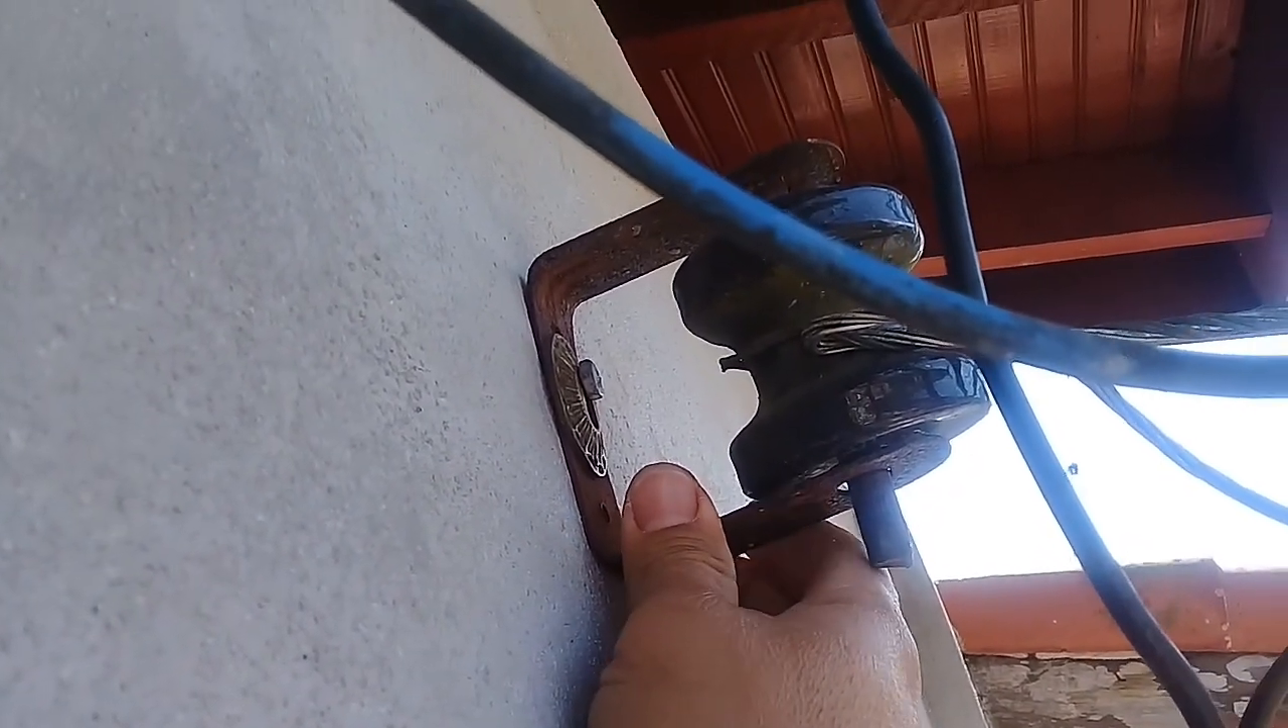Olha aí o suporte de ancoragem está na parede.